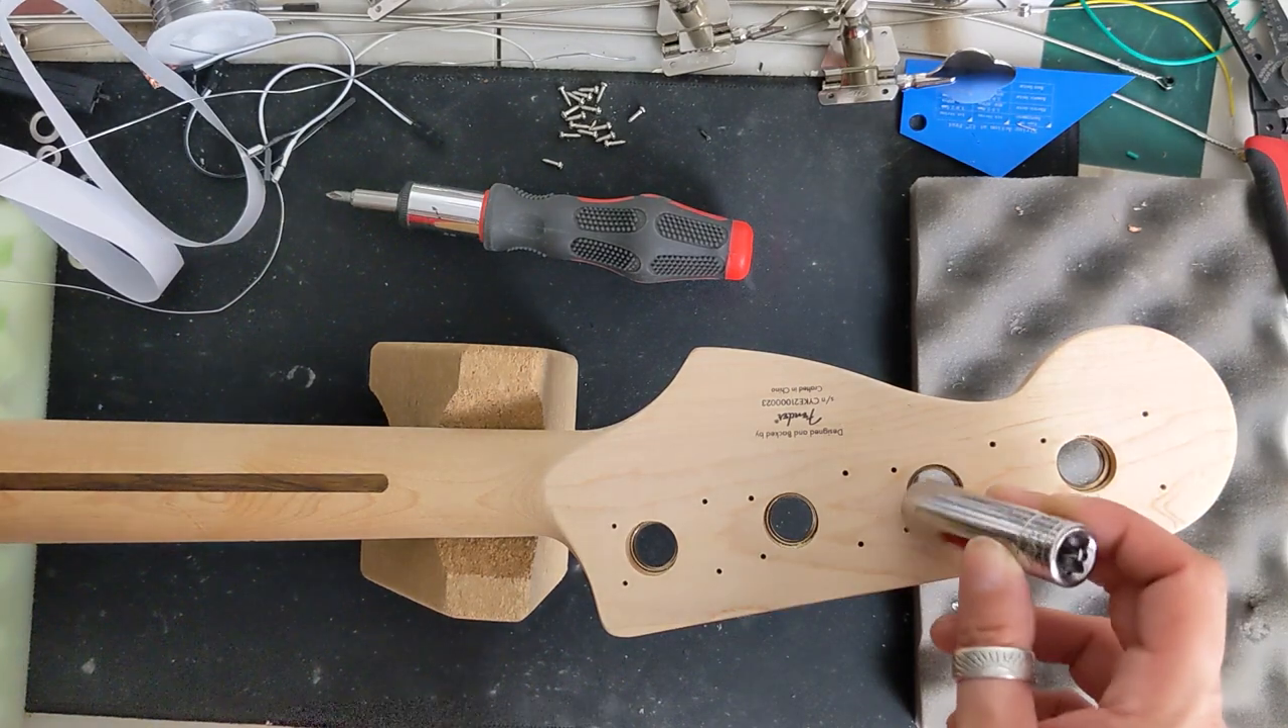Okay, our tuners are removed but we still have to remove the stock bushings that are in here.